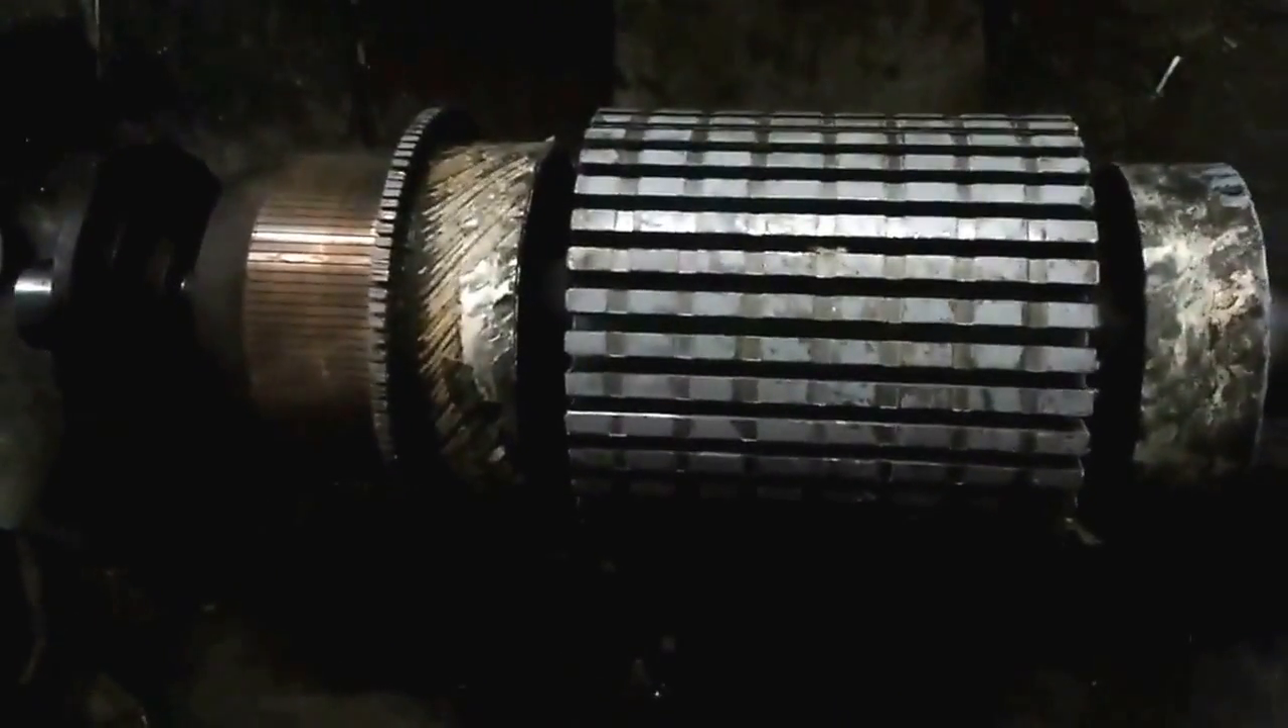So far we have dismantled all the windings that you could see. From the slots they have been removed and the commutator has been cleaned up.